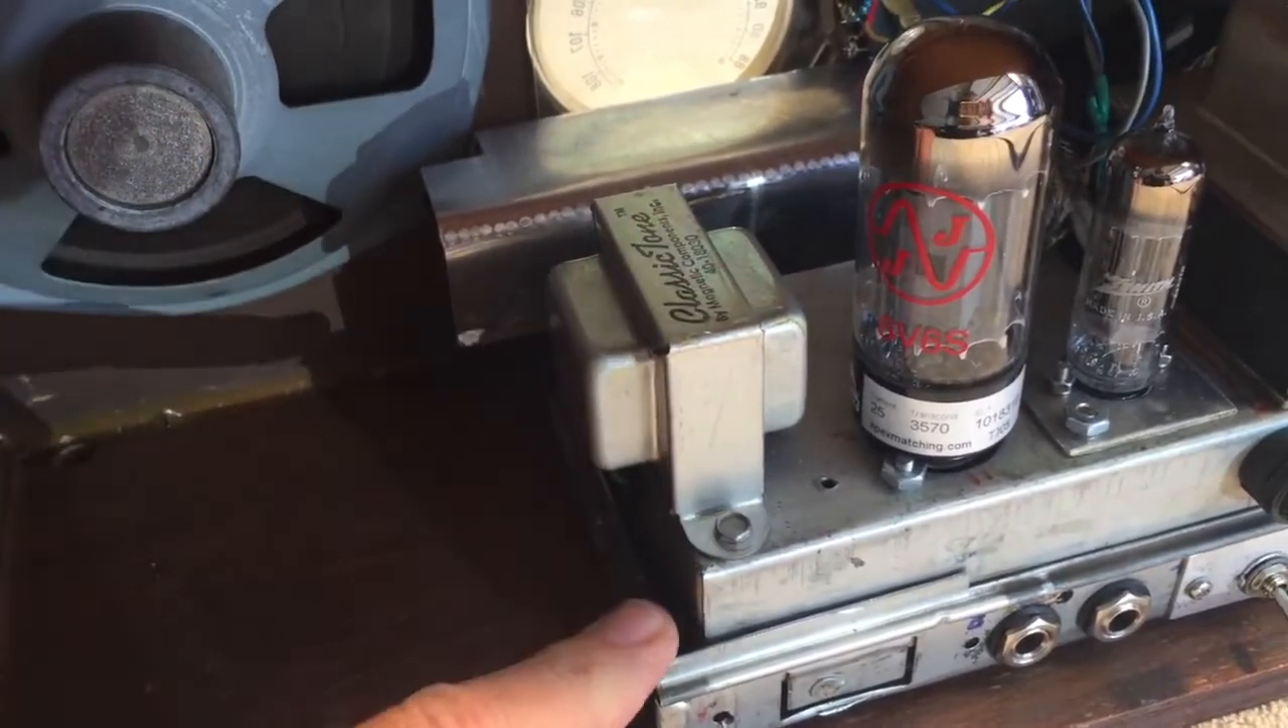I decided instead to mount the output transformer right here on the chassis.